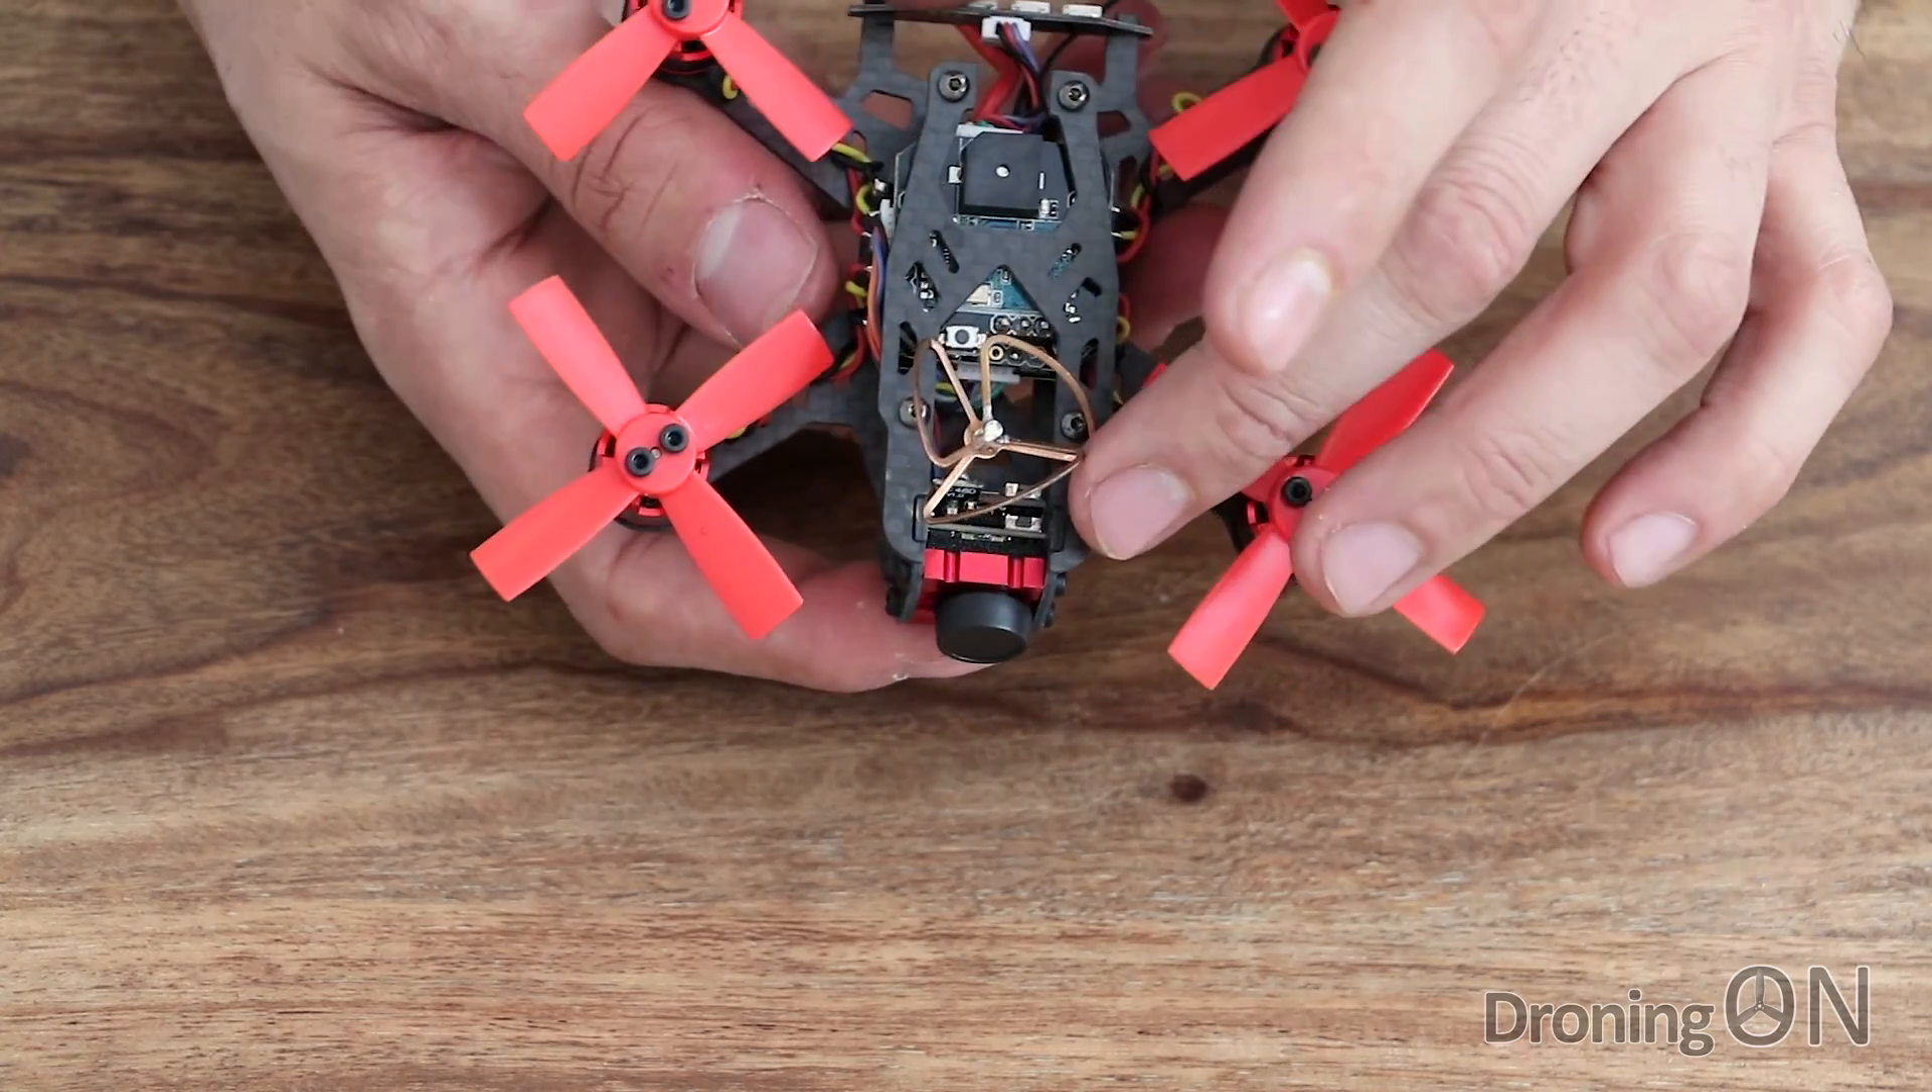Now the camera does stick out further than most of these micro quads so if you do have a bit of a bump that might actually get an impact.